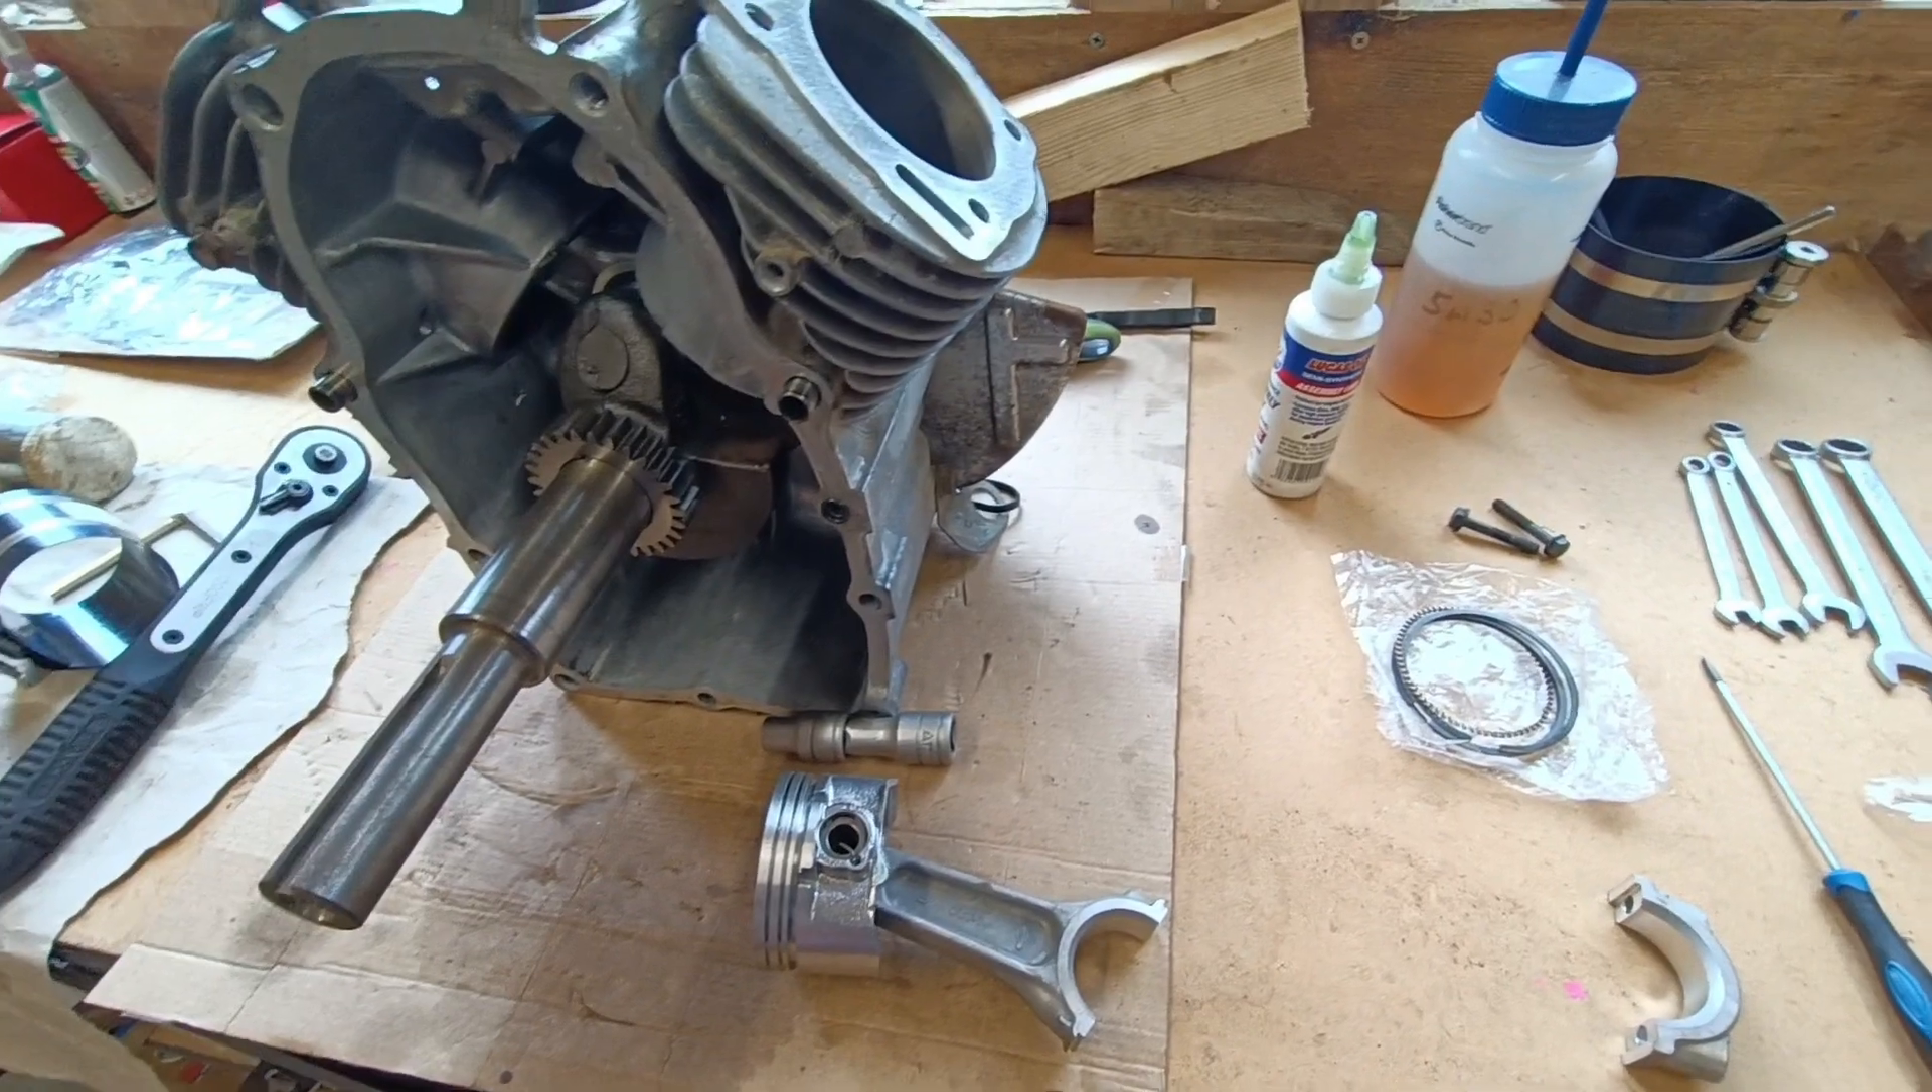I'm just in the process of putting this piston together so I've just got it all on just got to get the rings on and then we're going to have a look at putting it in.